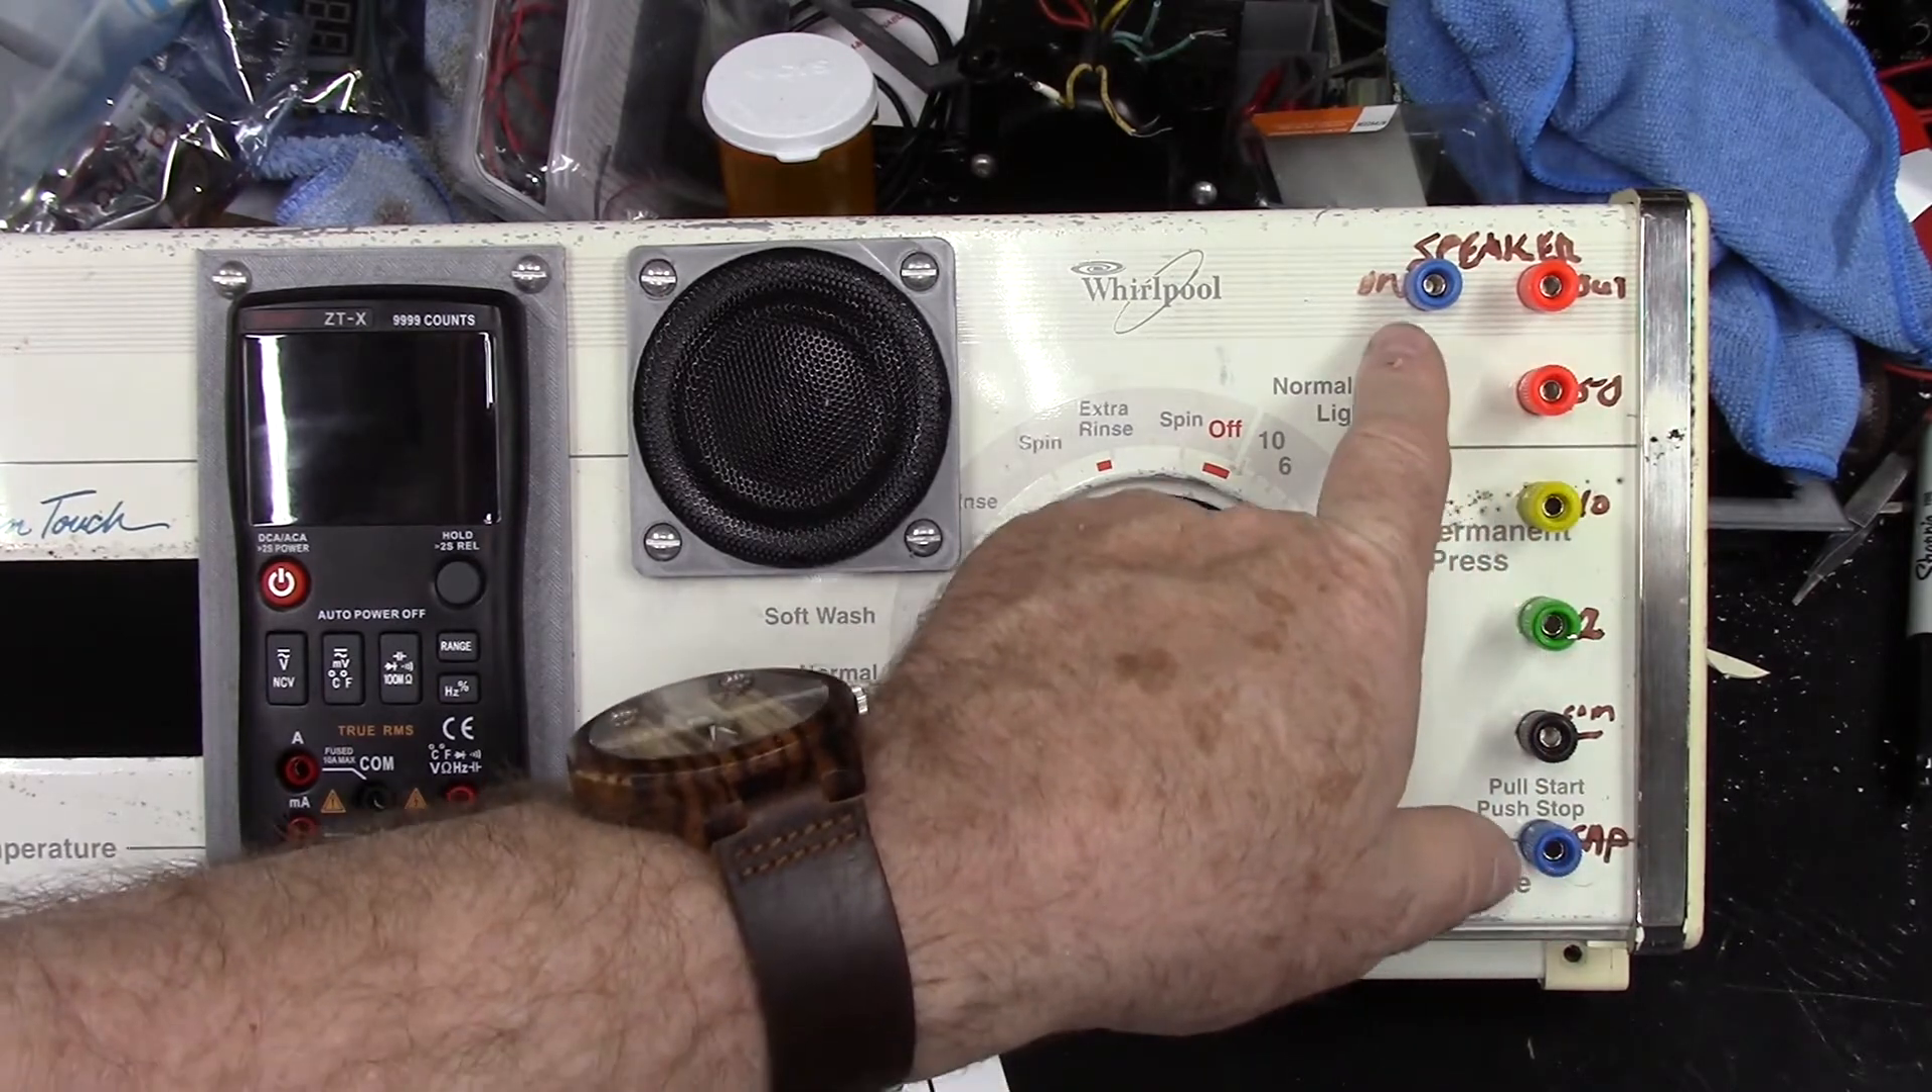I've made some changes since the last recording, and specifically I've added these two additional banana jacks up here, a speaker out and a speaker in.